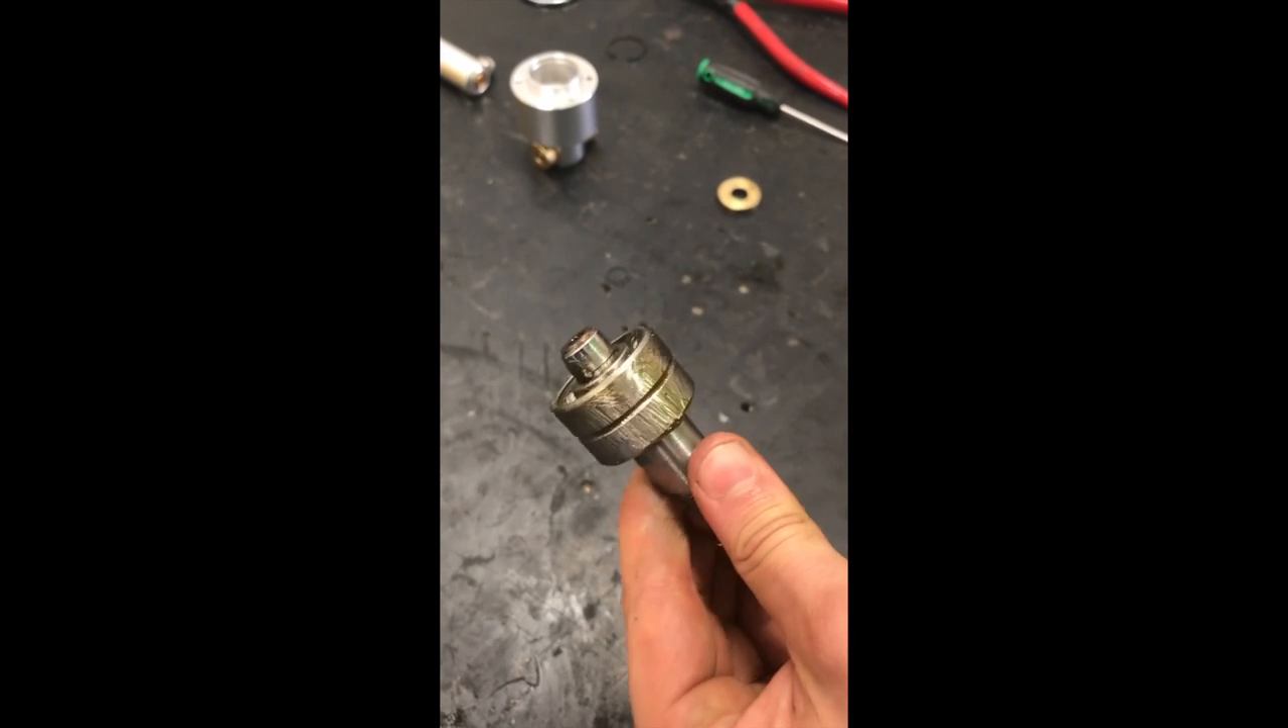Now we've pressed the bearings on. You should have something that looks like this.